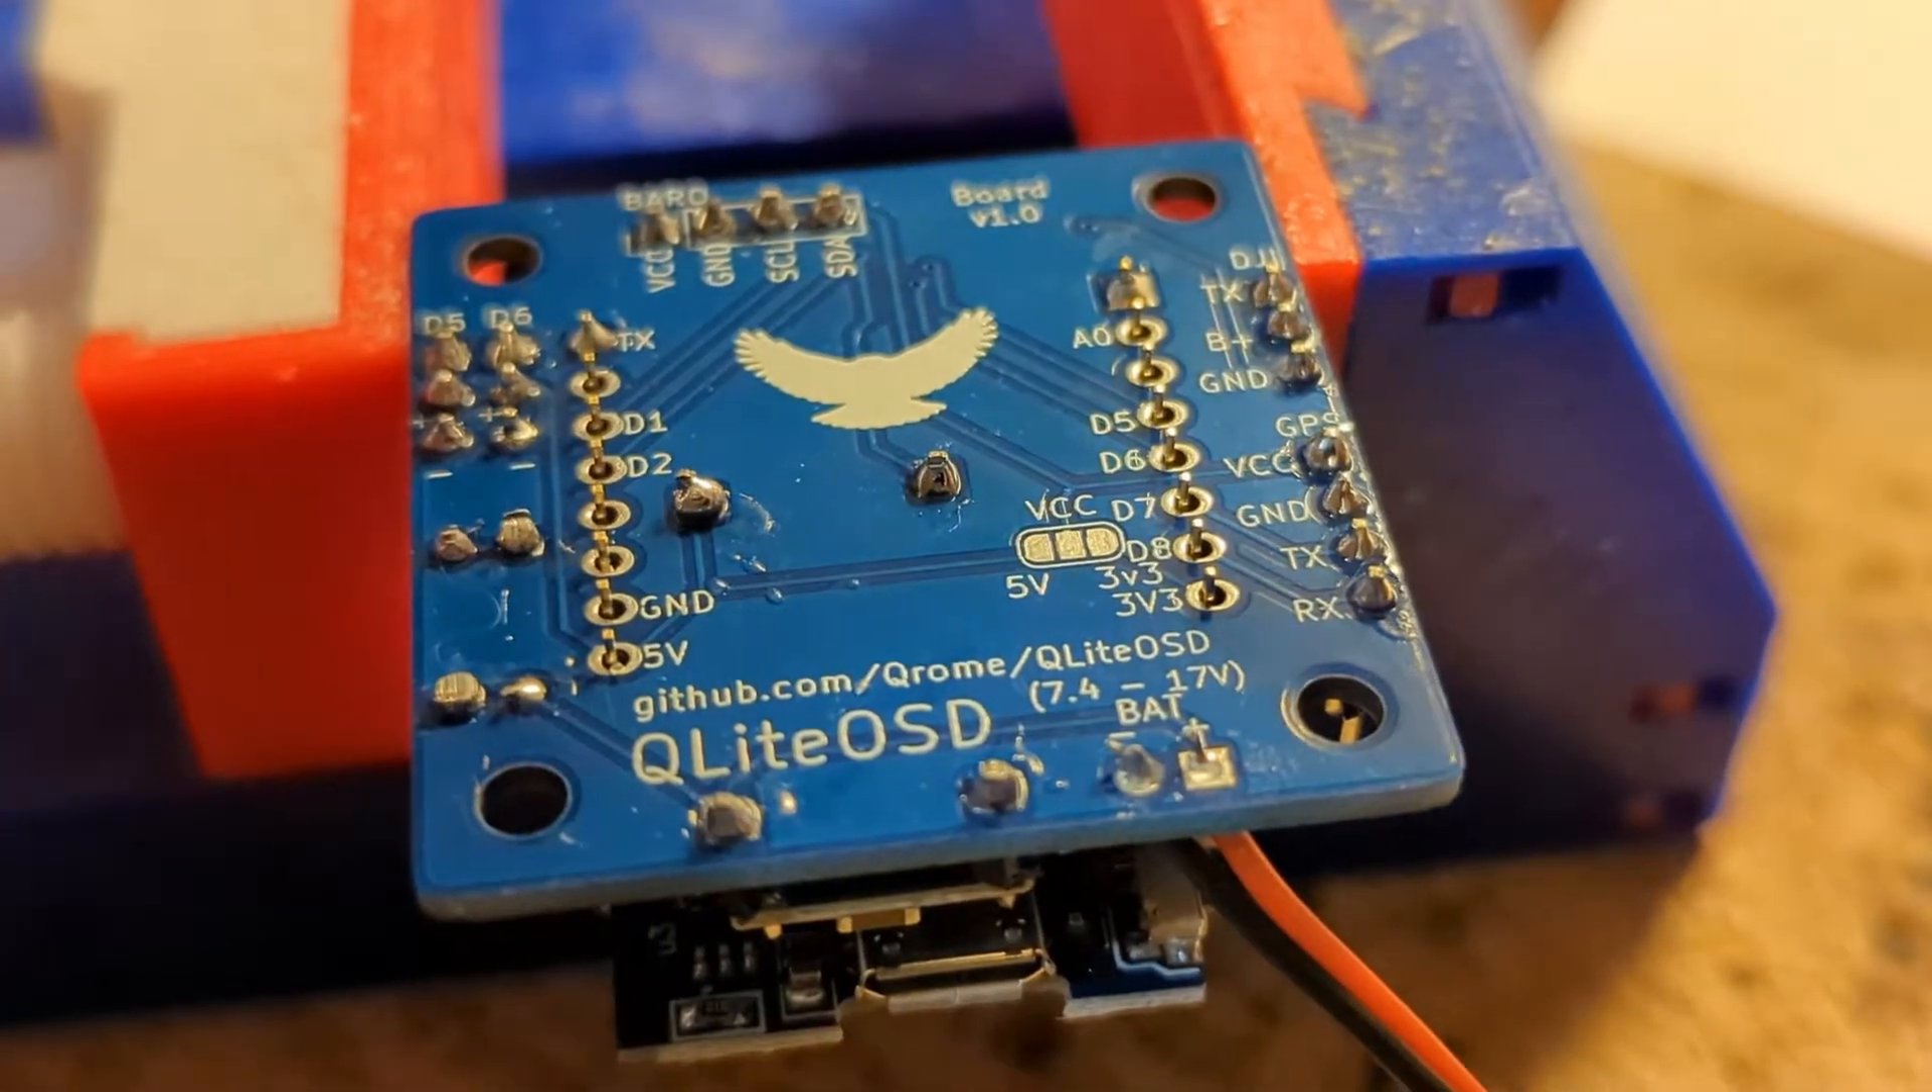You'll see now the female header pins are poking through the back of the main board.